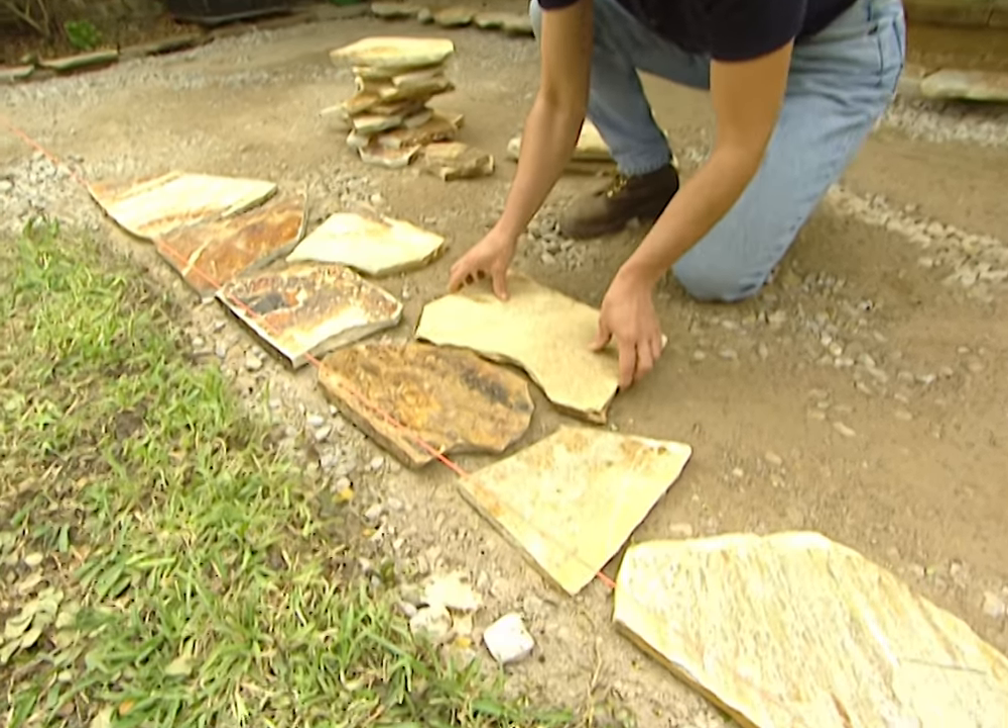I'm laying out the borders first, as you can see I've already done, and then we'll work off of those stones to fill in the middle part.